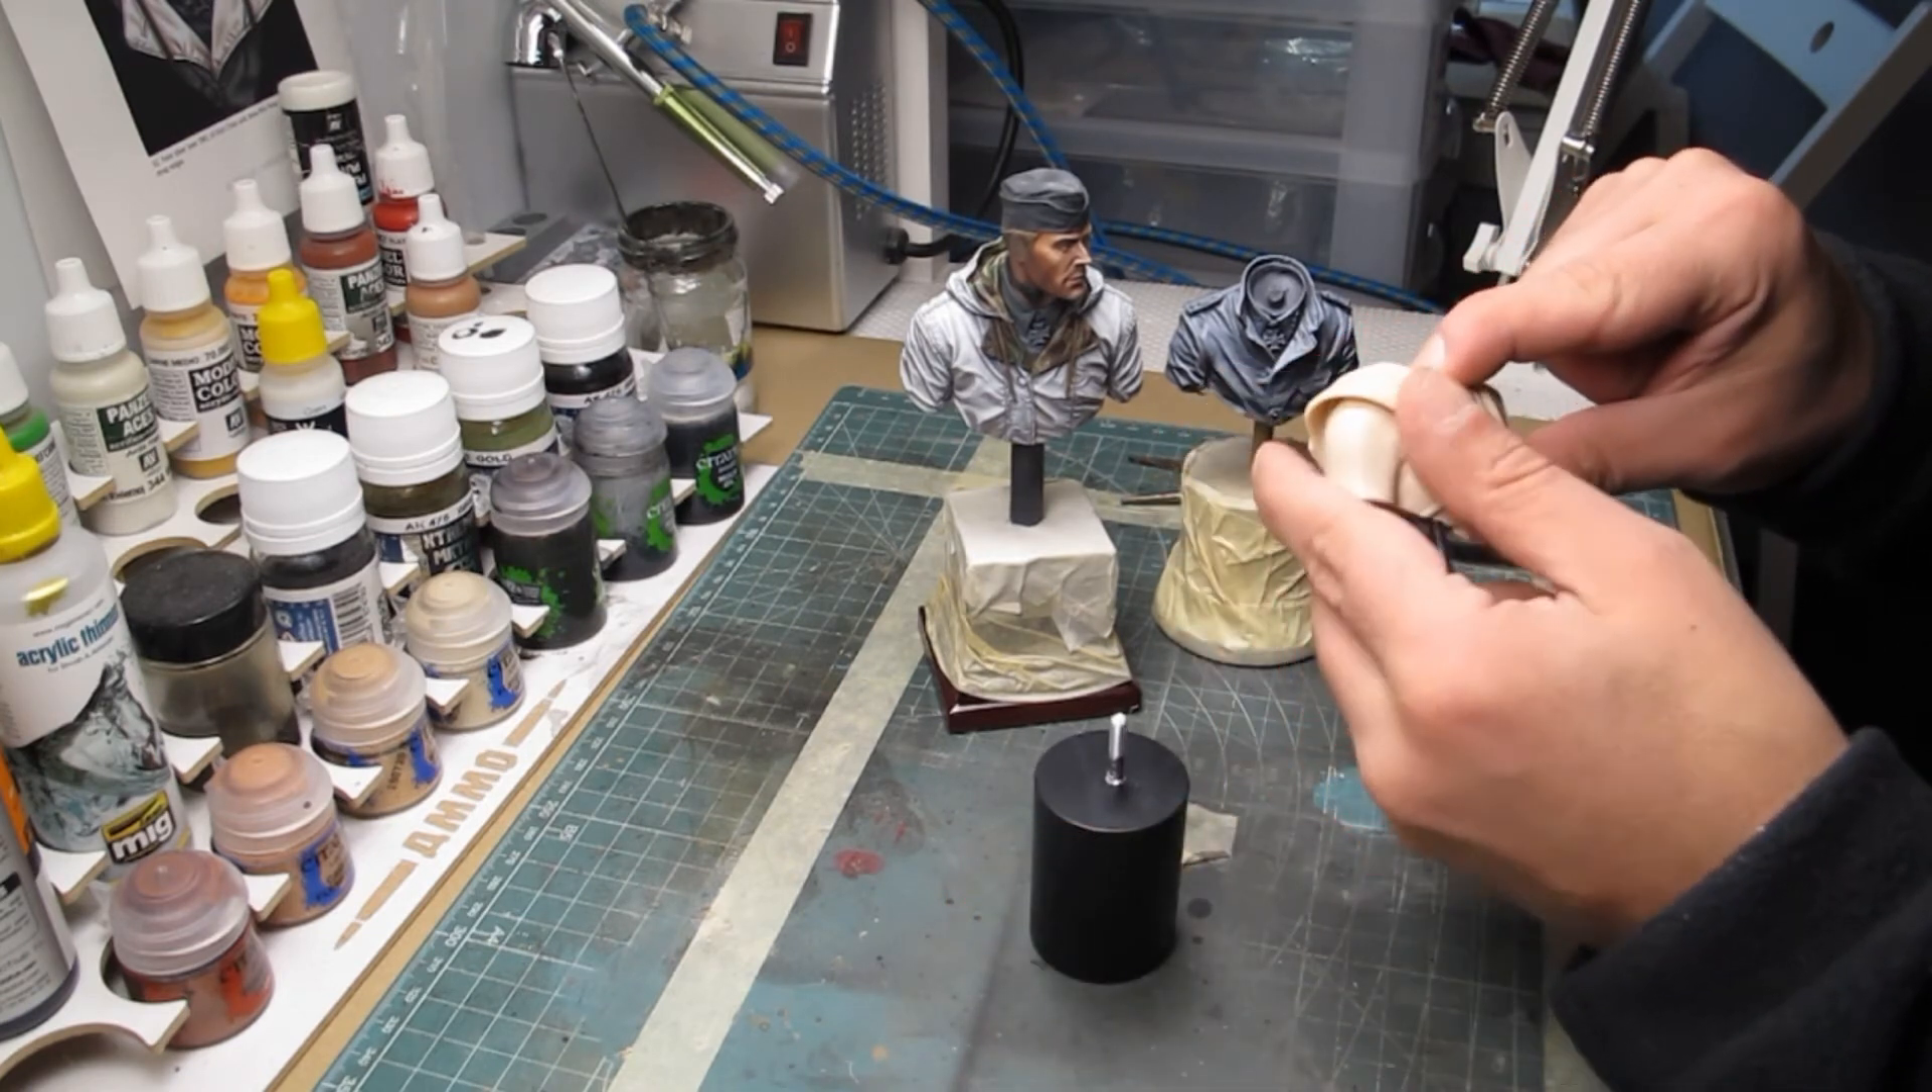J'ai percé et gentiment à l'aide d'une pince j'ai fixé la première la première vis directement sur sur le socle.